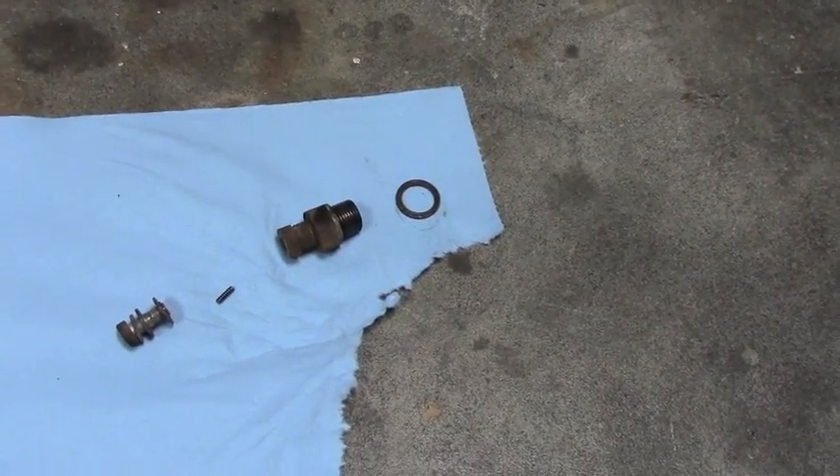Here is an injector pulled apart, all the little pieces.